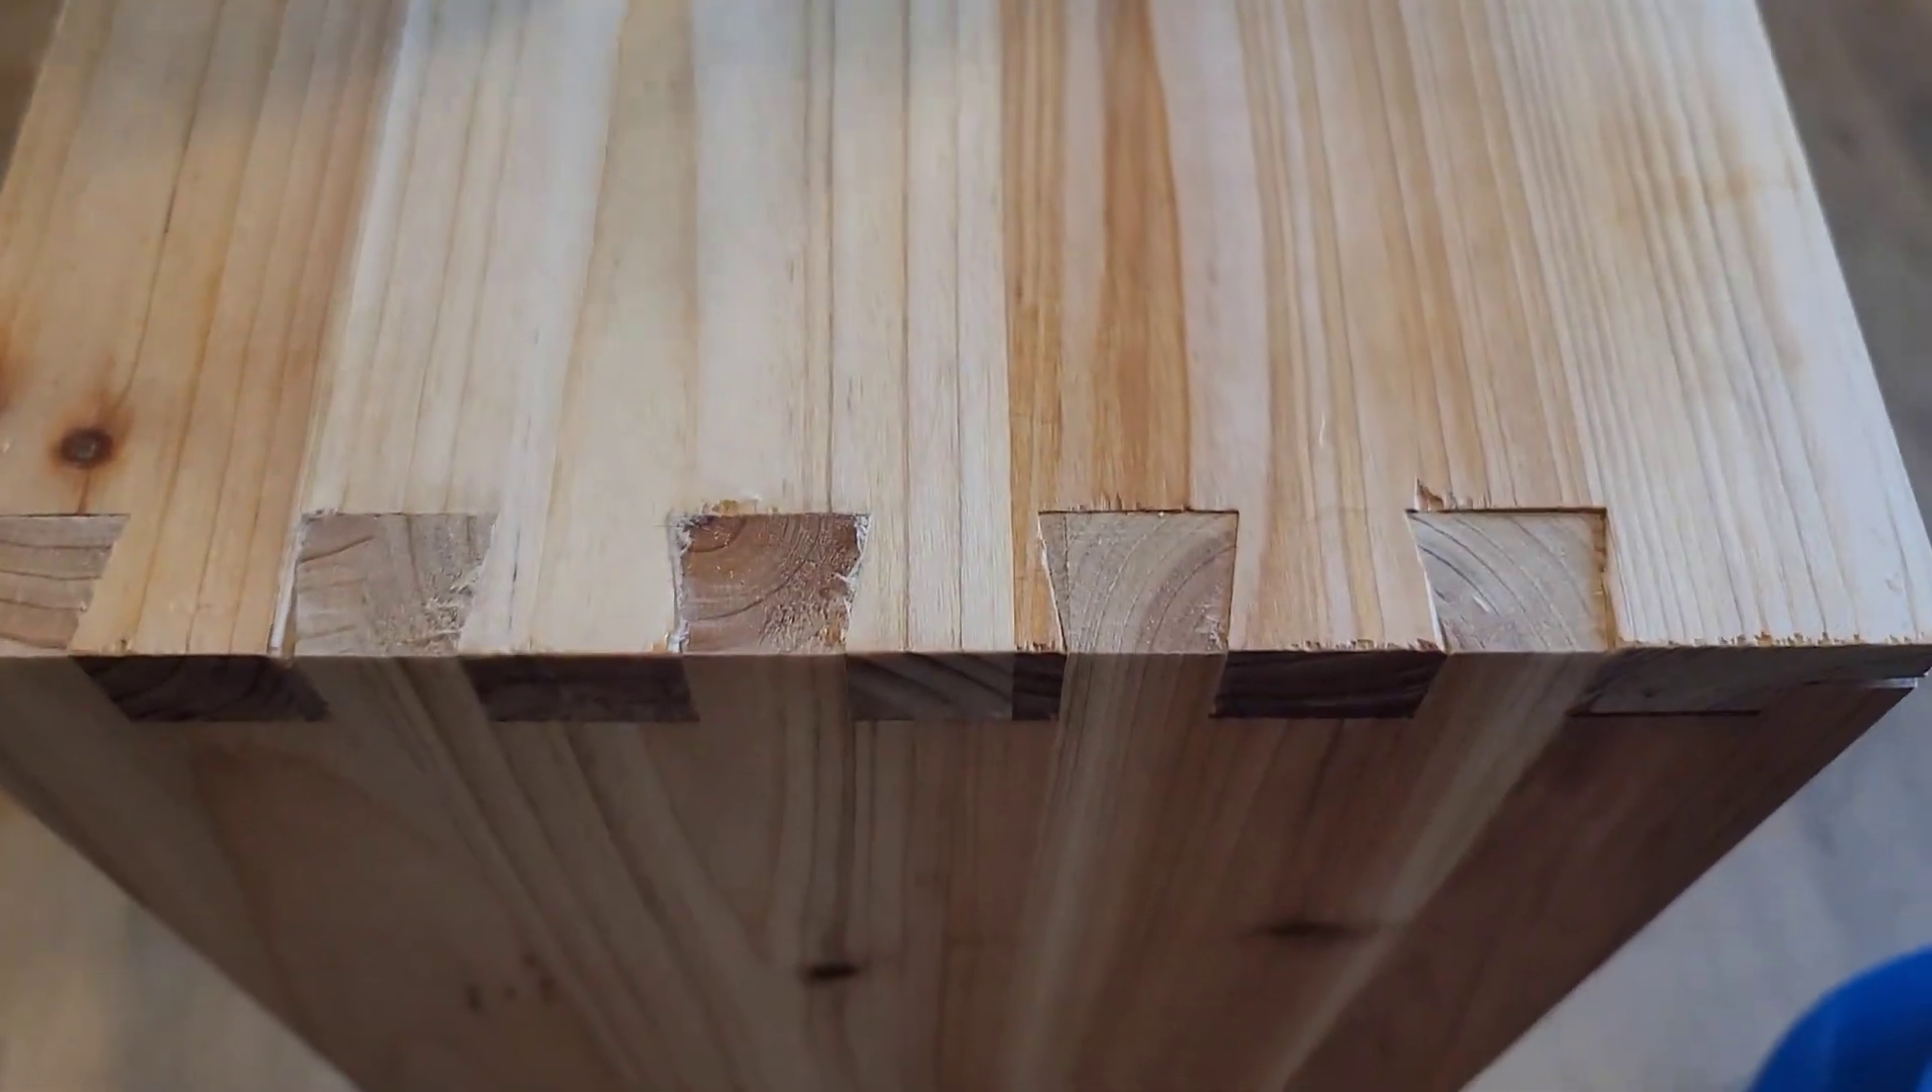Here we have the first joint done it is a nice fit we didn't split any of the wood.